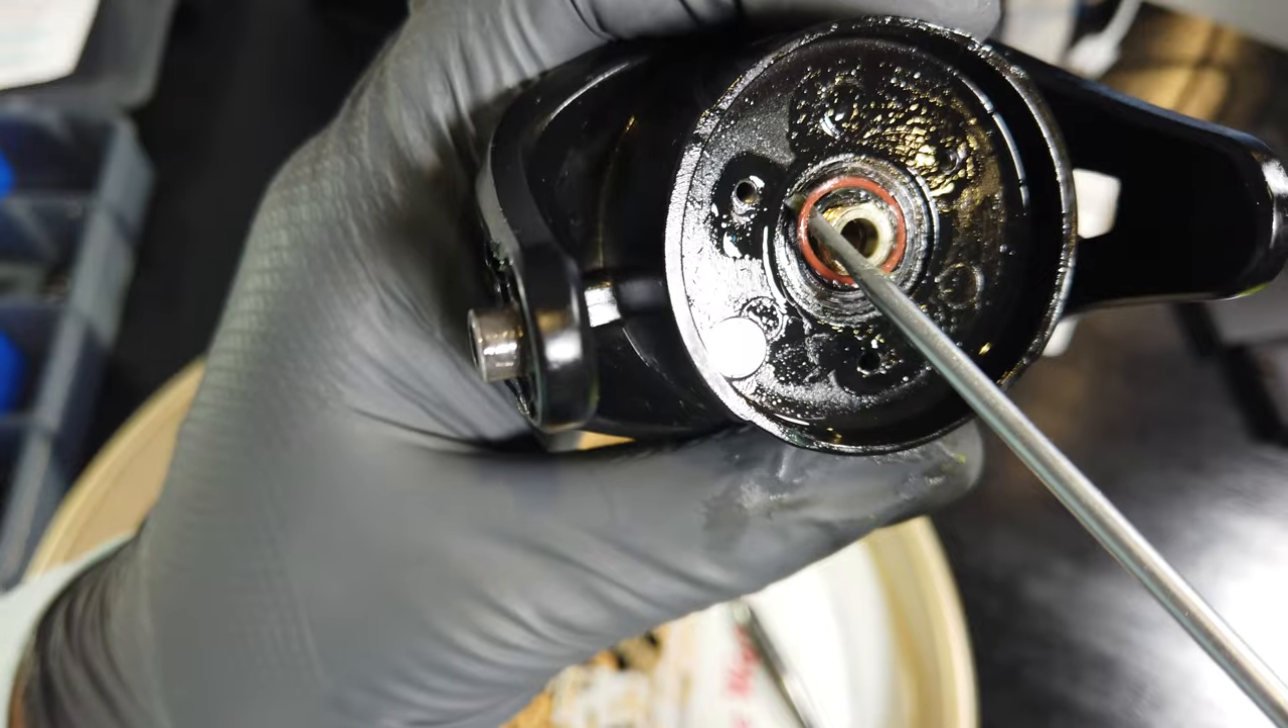And then there we have our pinion gear seal that is now exposed.